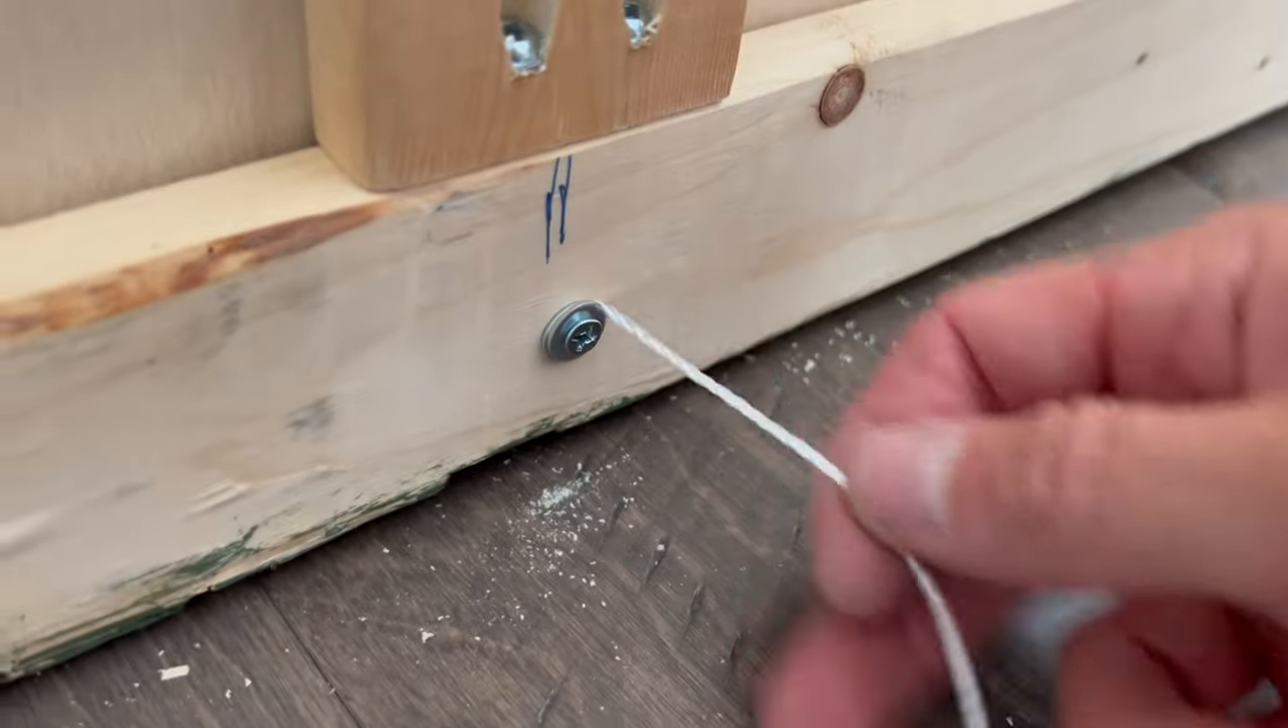I then drilled this screw into the back of the sign, and it pinched down the string, securing it in place.